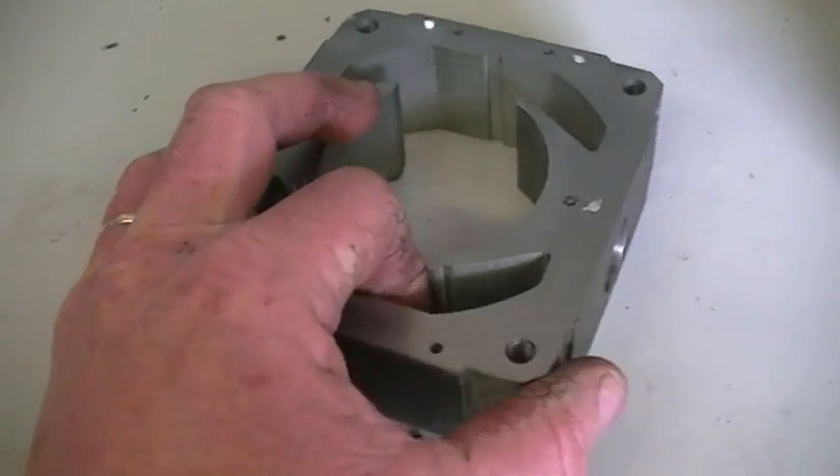The windings and the plastic shroud or the plastic protective part around the stator has been removed.